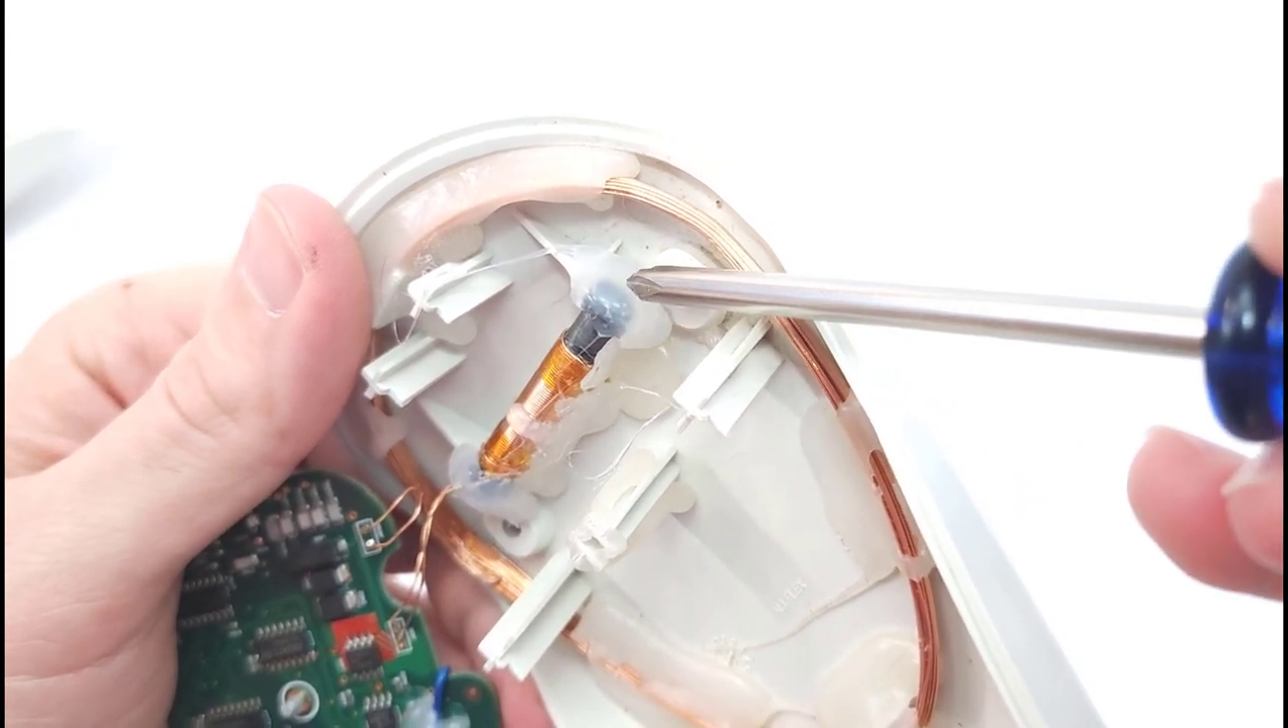I have slathered a lot more glue on here than was there initially initially there was just kind of a little dab on each end.